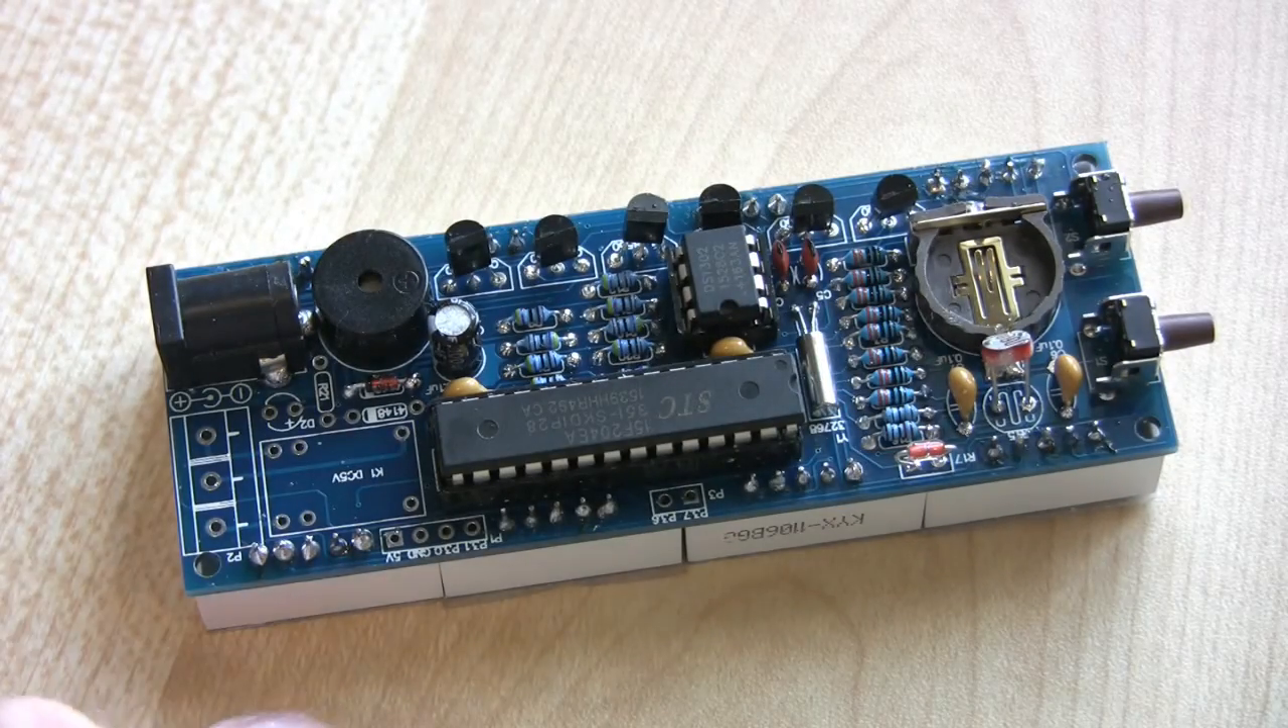Right well here's the moment of truth it's all assembled and to be fair well it's not all assembled I've just remembered I haven't put the little battery in but we'll do that before we switch it on.